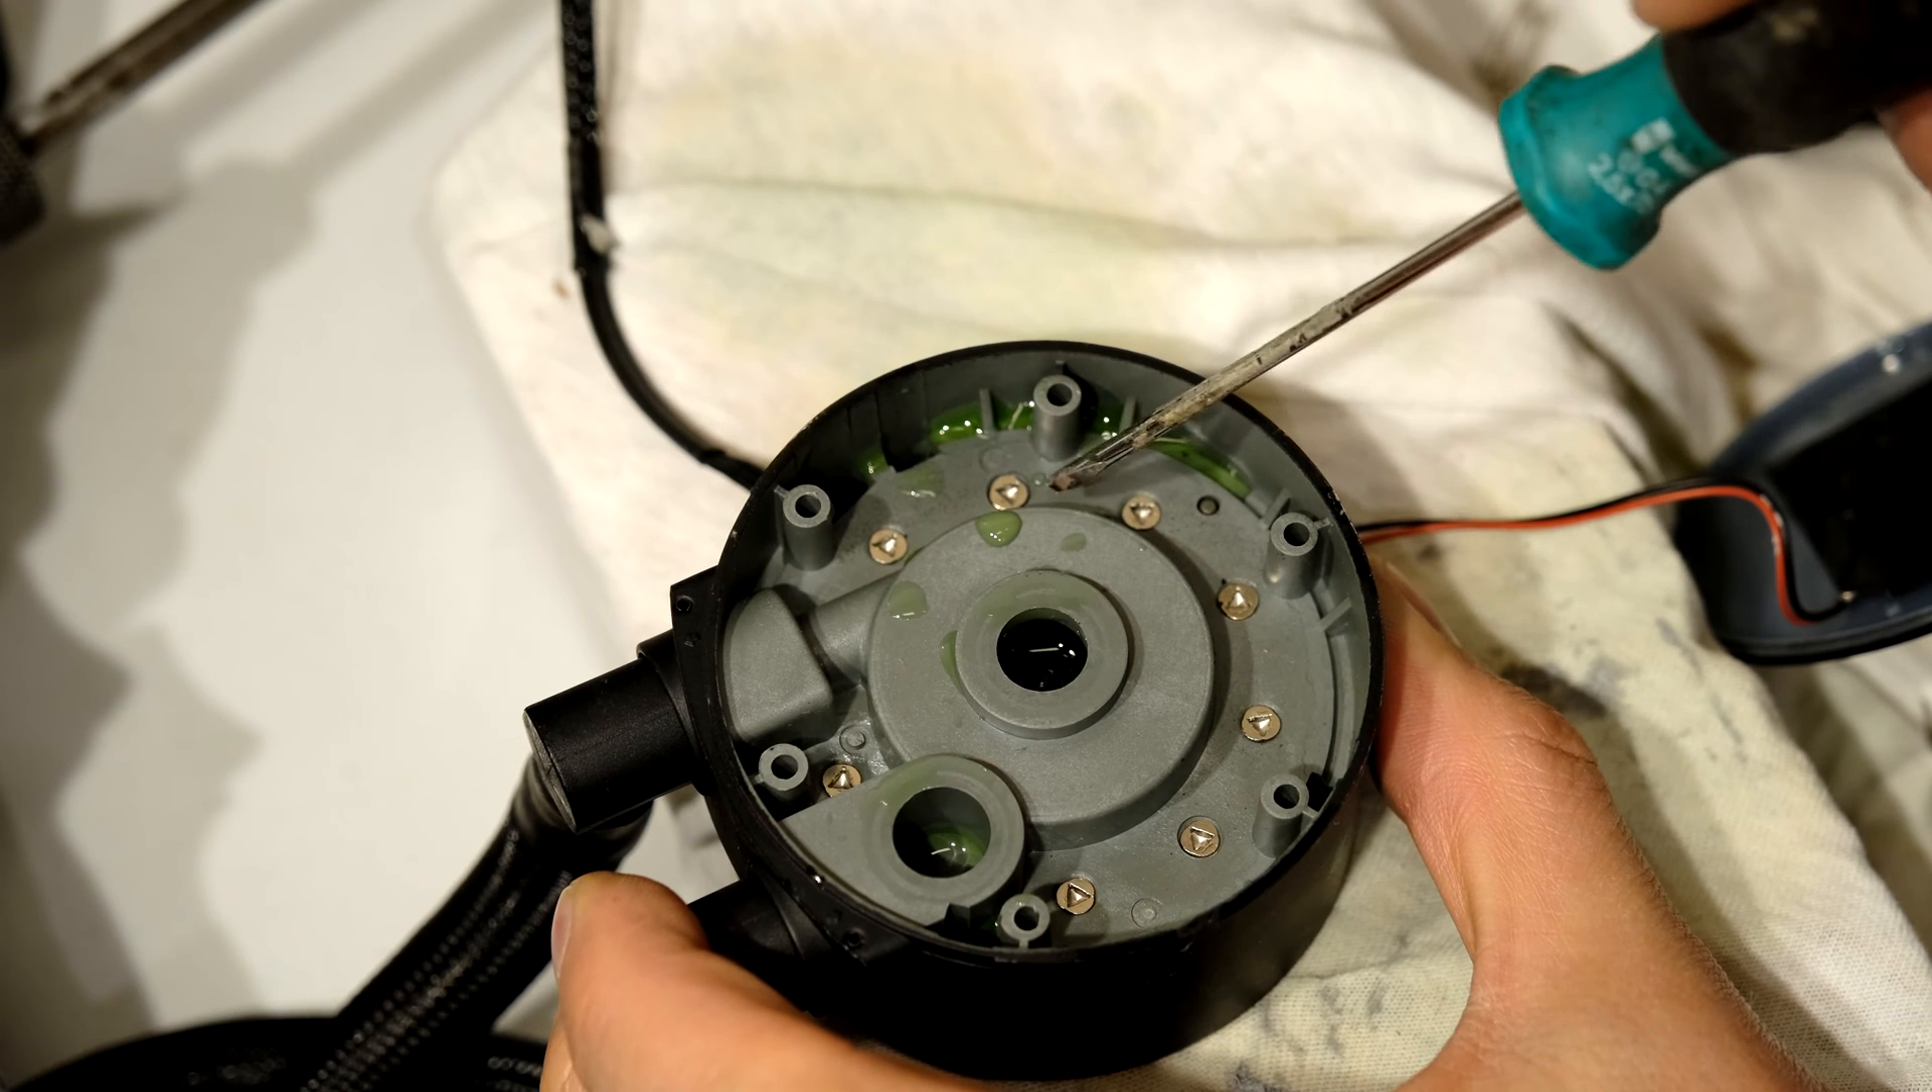Right, now there are eight screws at the bottom here which need to be taken out.